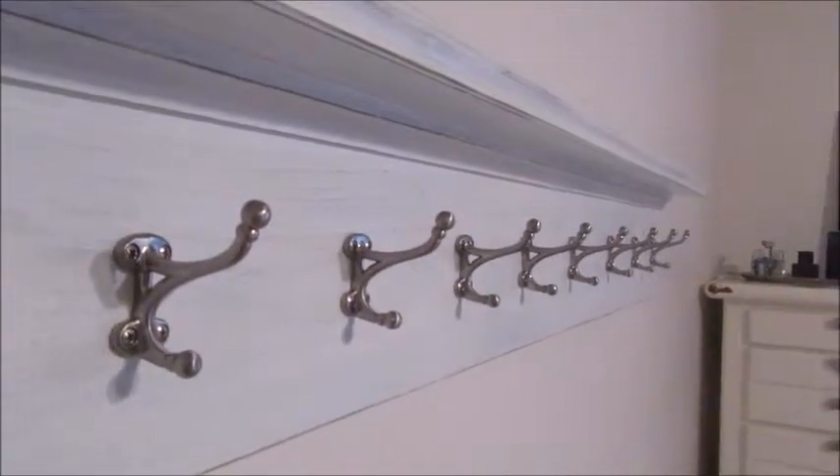So the hooks are all on now as you can see.